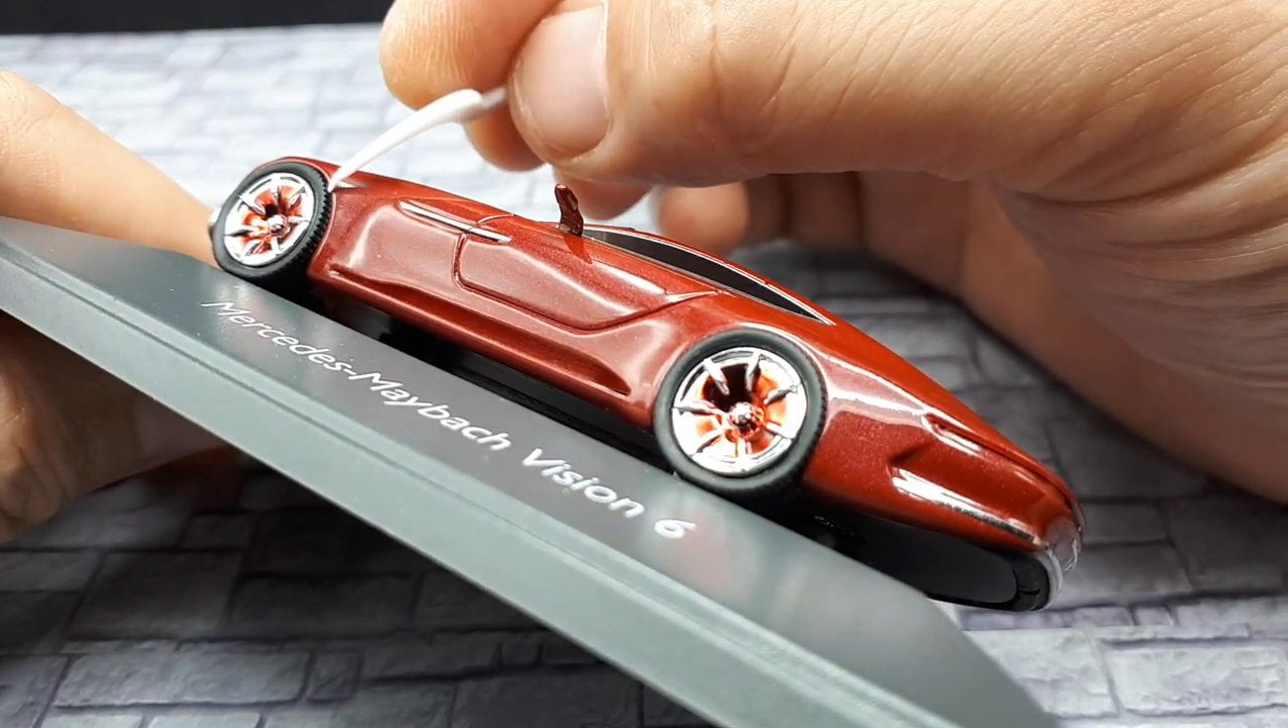Why is that tire sticking outside the fender.